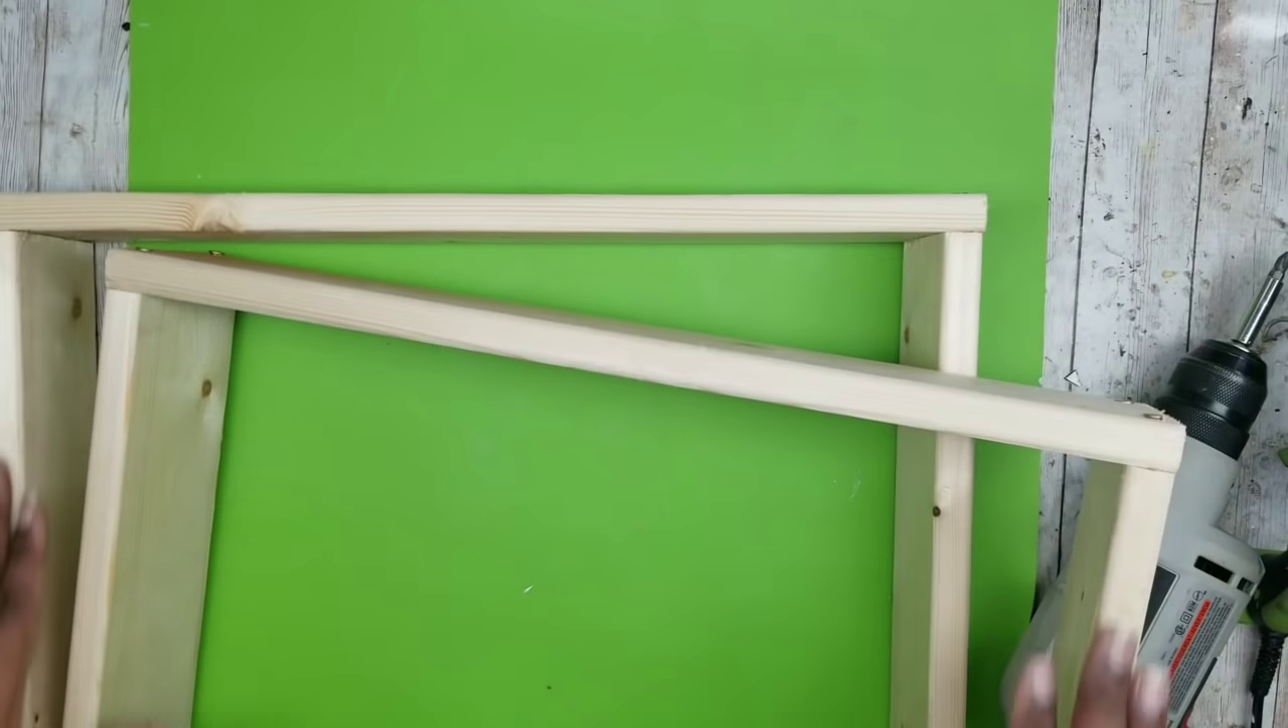Now you should have two of your u-shaped shelf boards all assembled and ready to go.